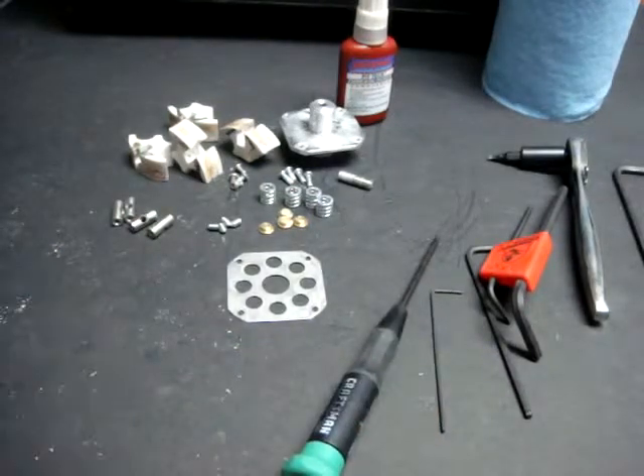The Elcon clutch, is completely broken down, all the way to, its bare nuts and bolts.